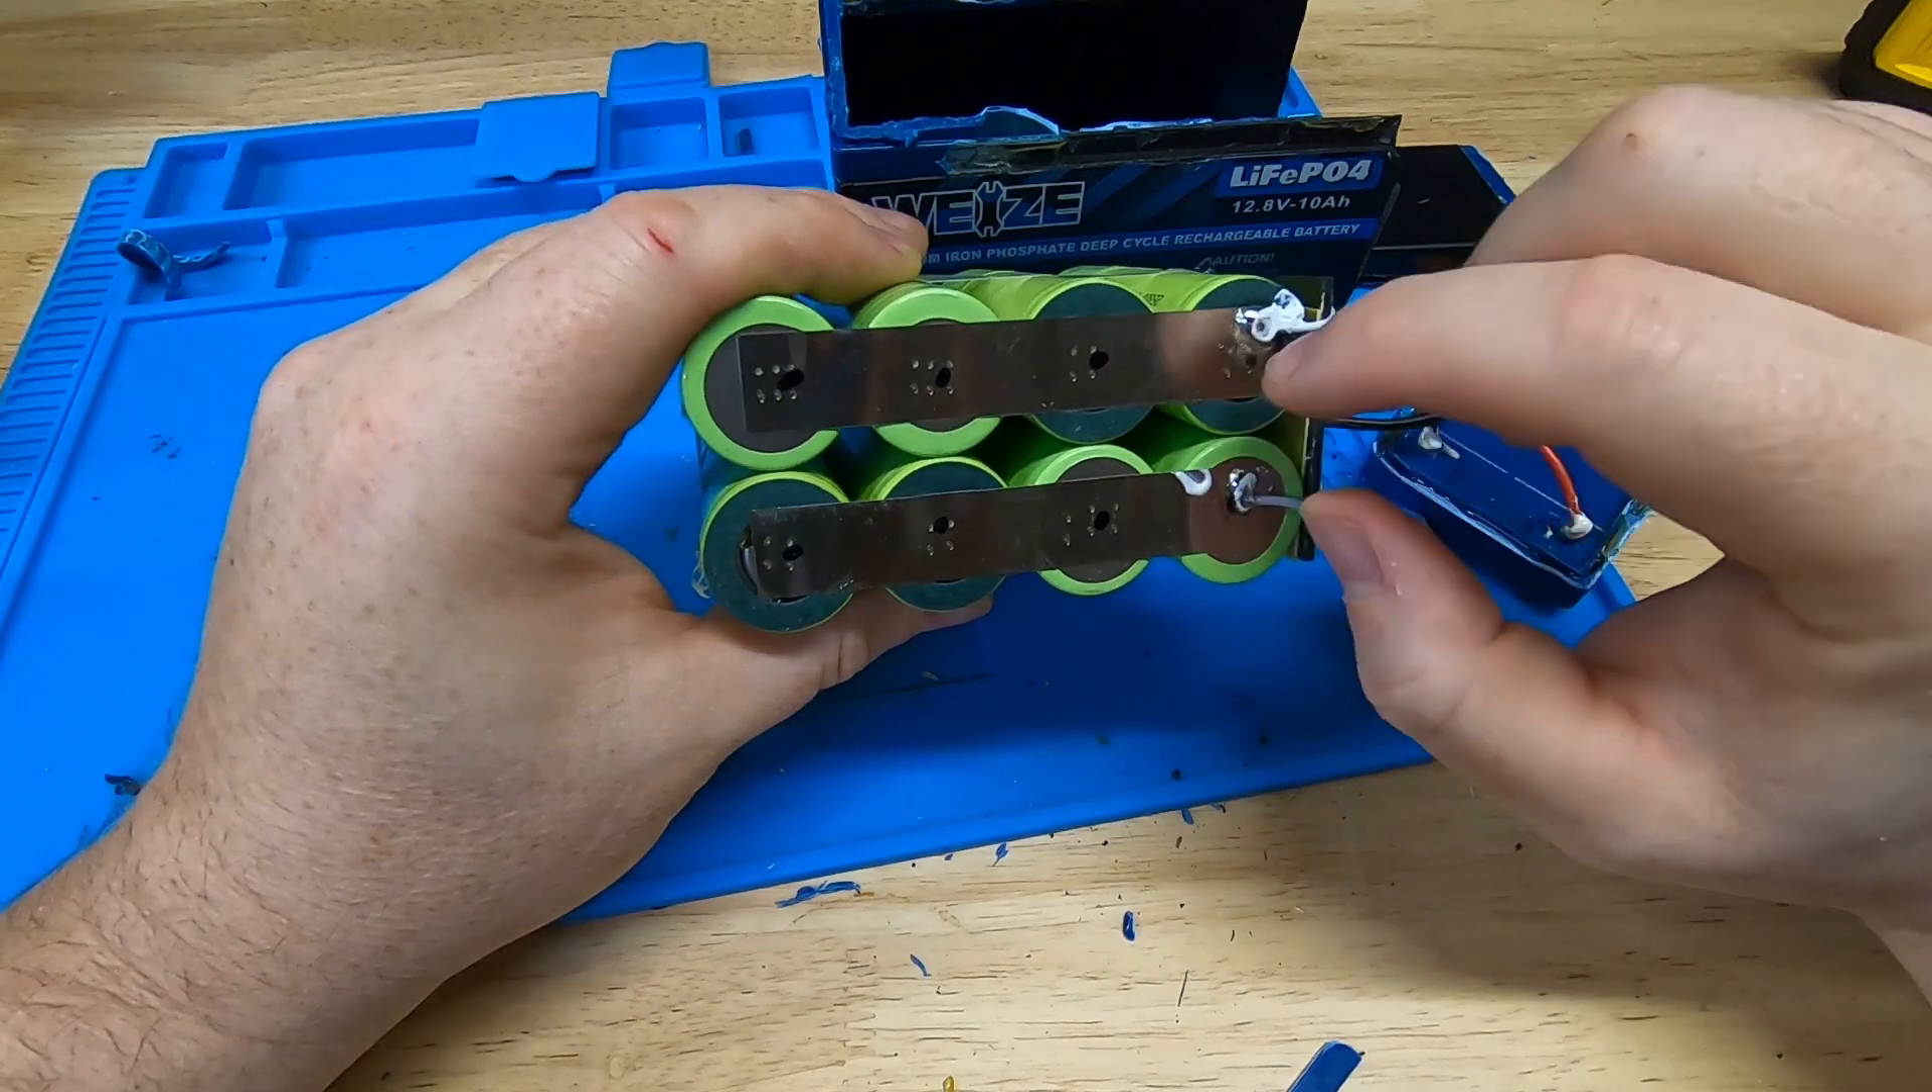I also really do not like that these series cells are touching each other.